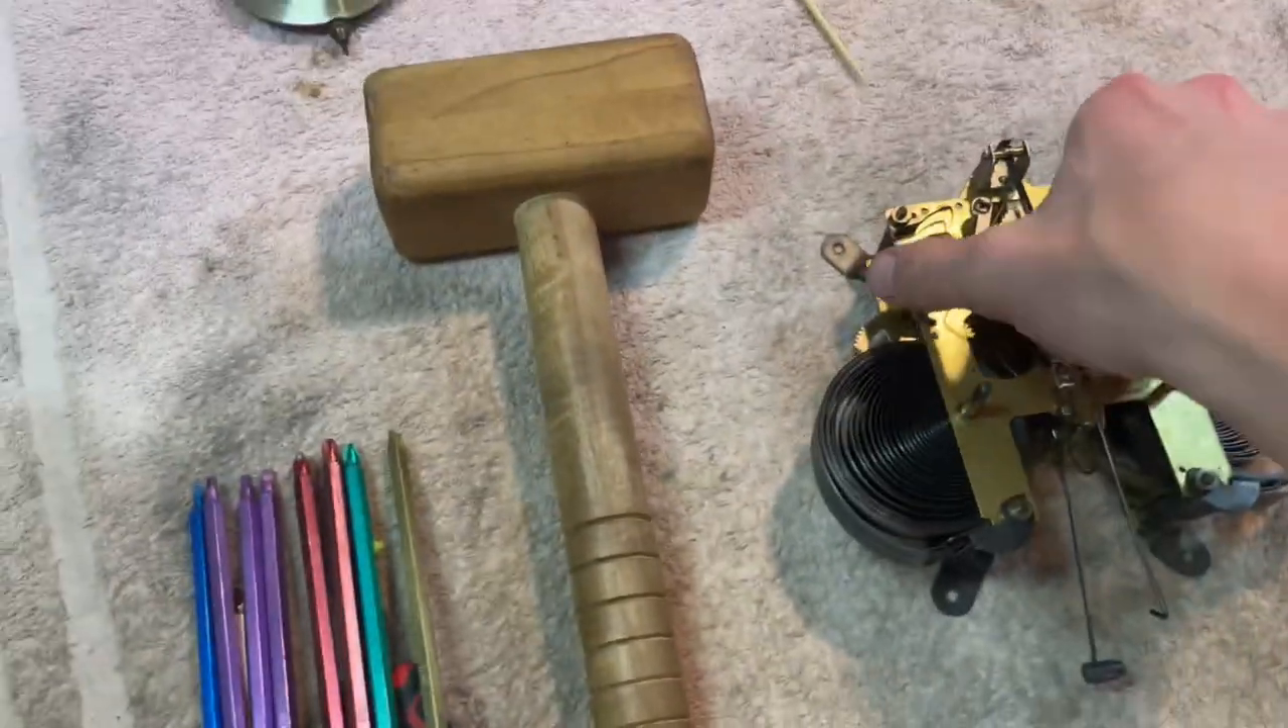All right, I got the mechanism out here.